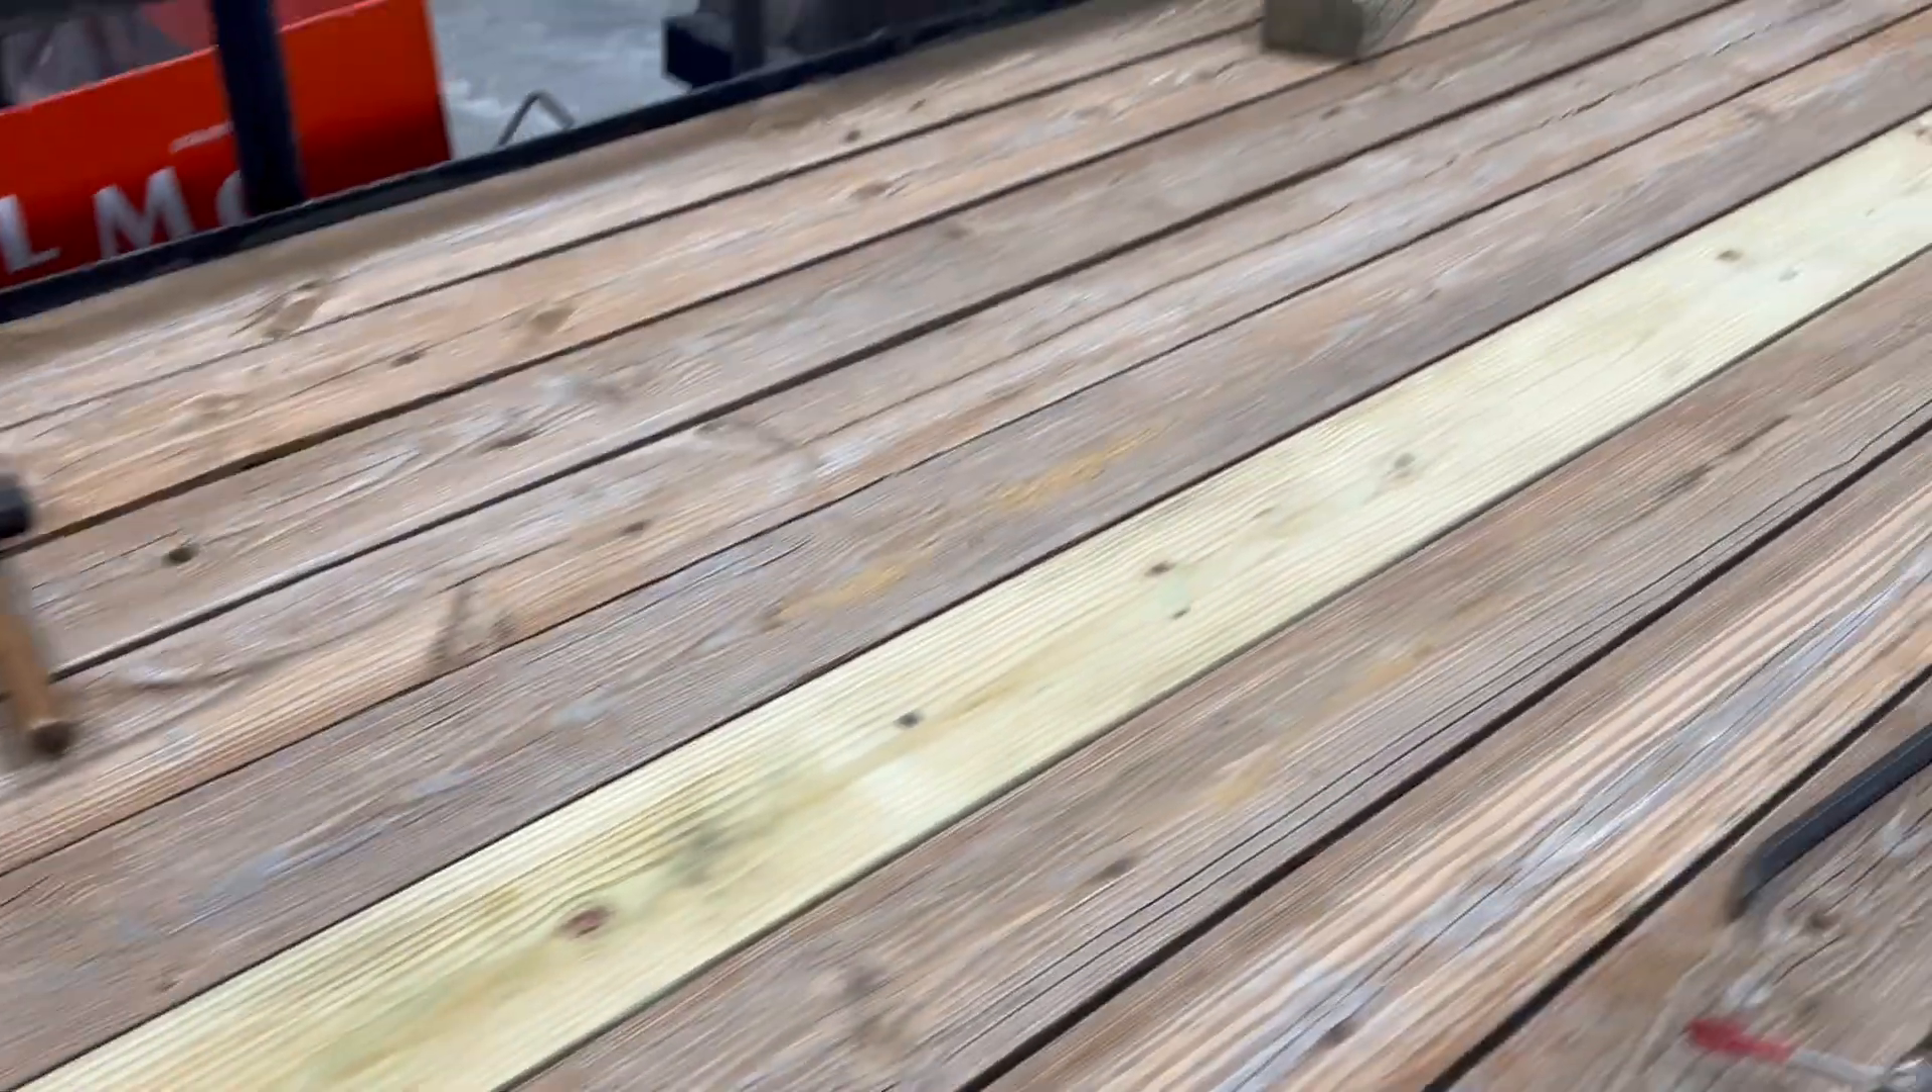We got that one board changed, which was pretty, pretty rotted.